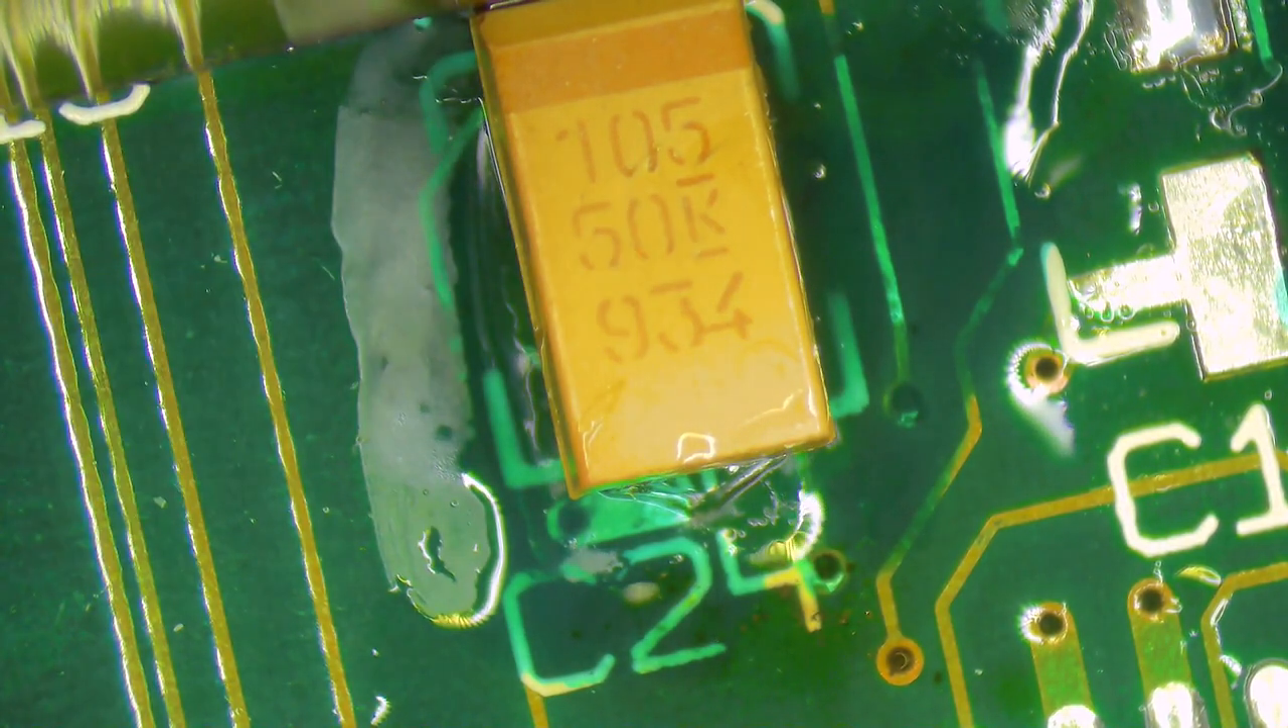There we go and that's our first capacitor in position and let's now move on to the next one.